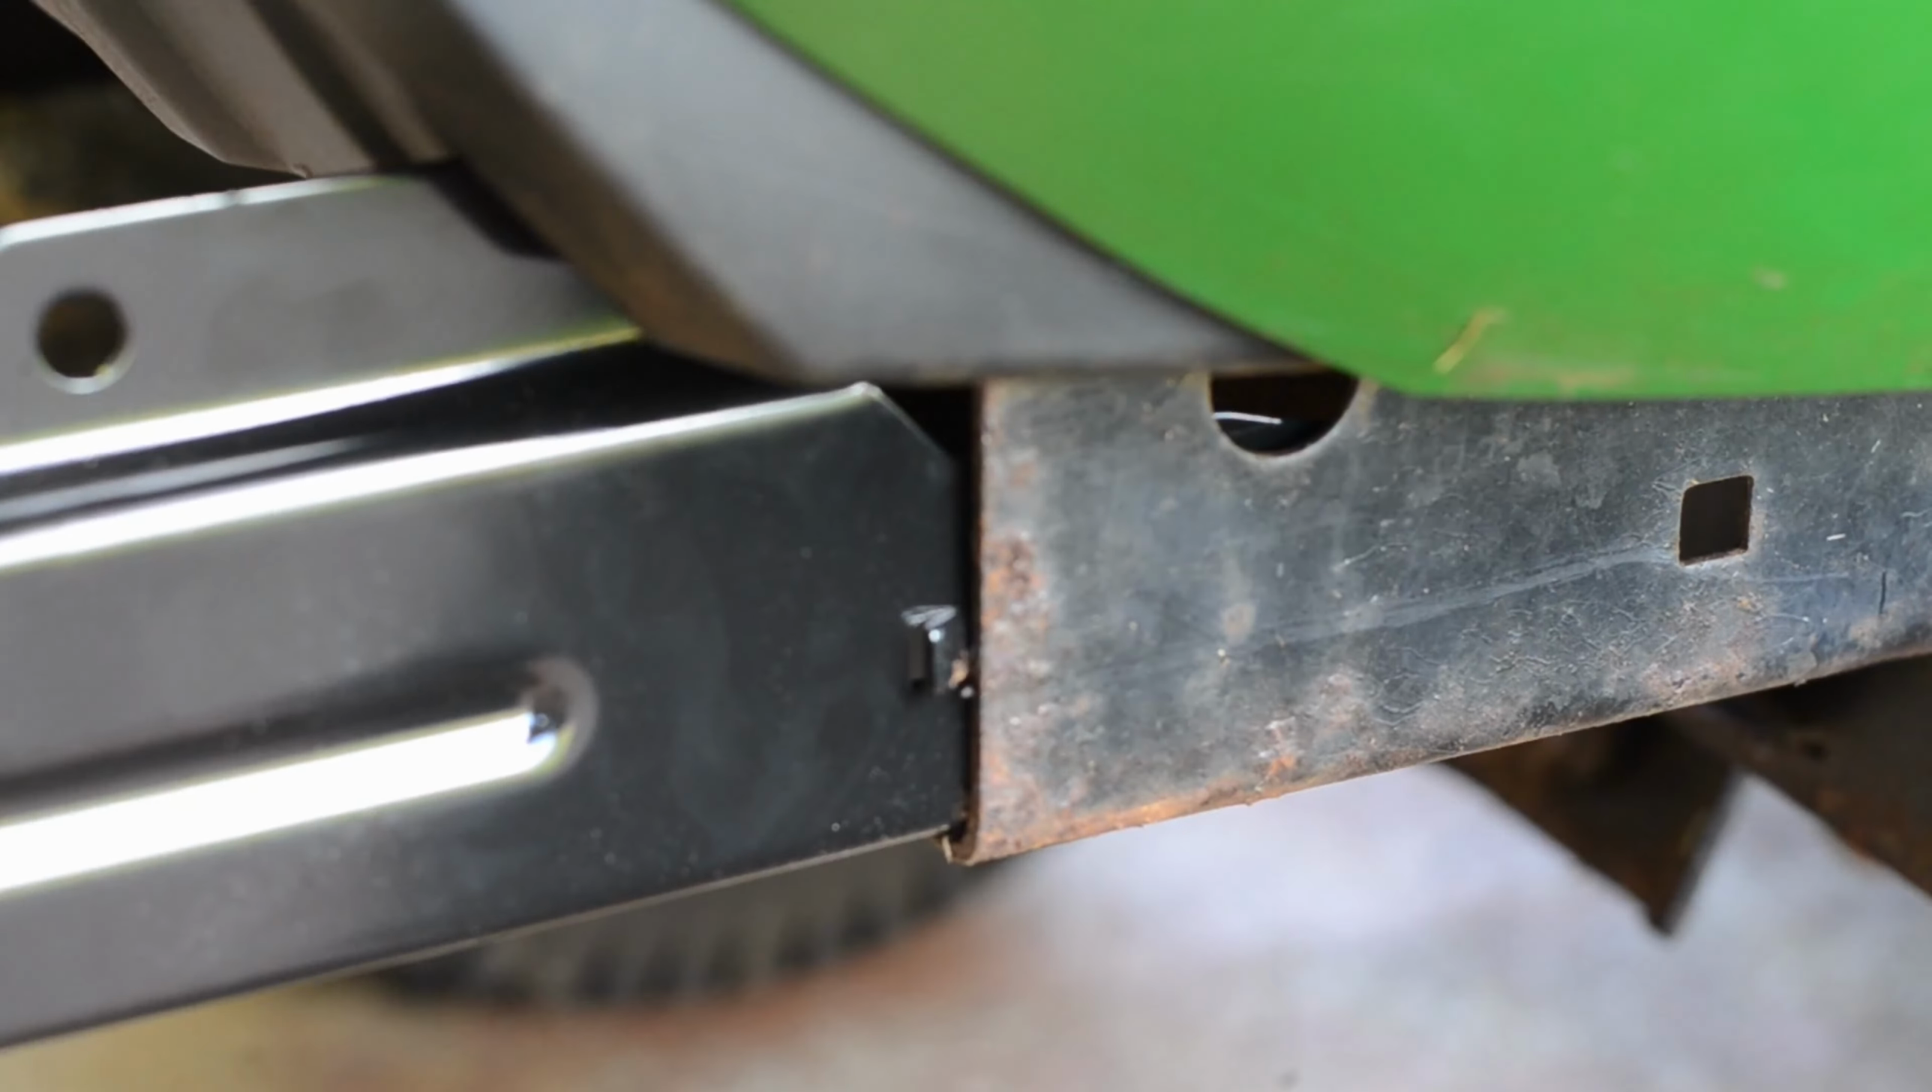The tab of the bracket is now at the edge of the rail and can be pushed in further.